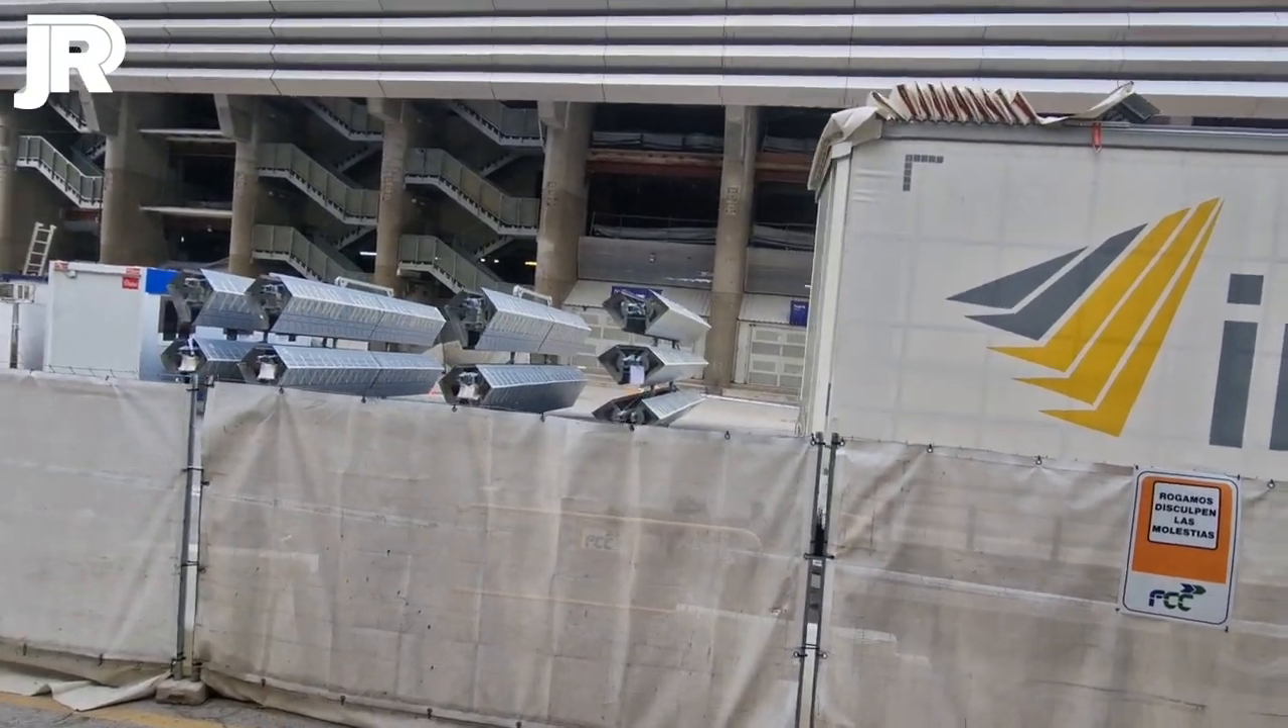Y tenemos, seguimos teniendo aquí más lamas para colocar.